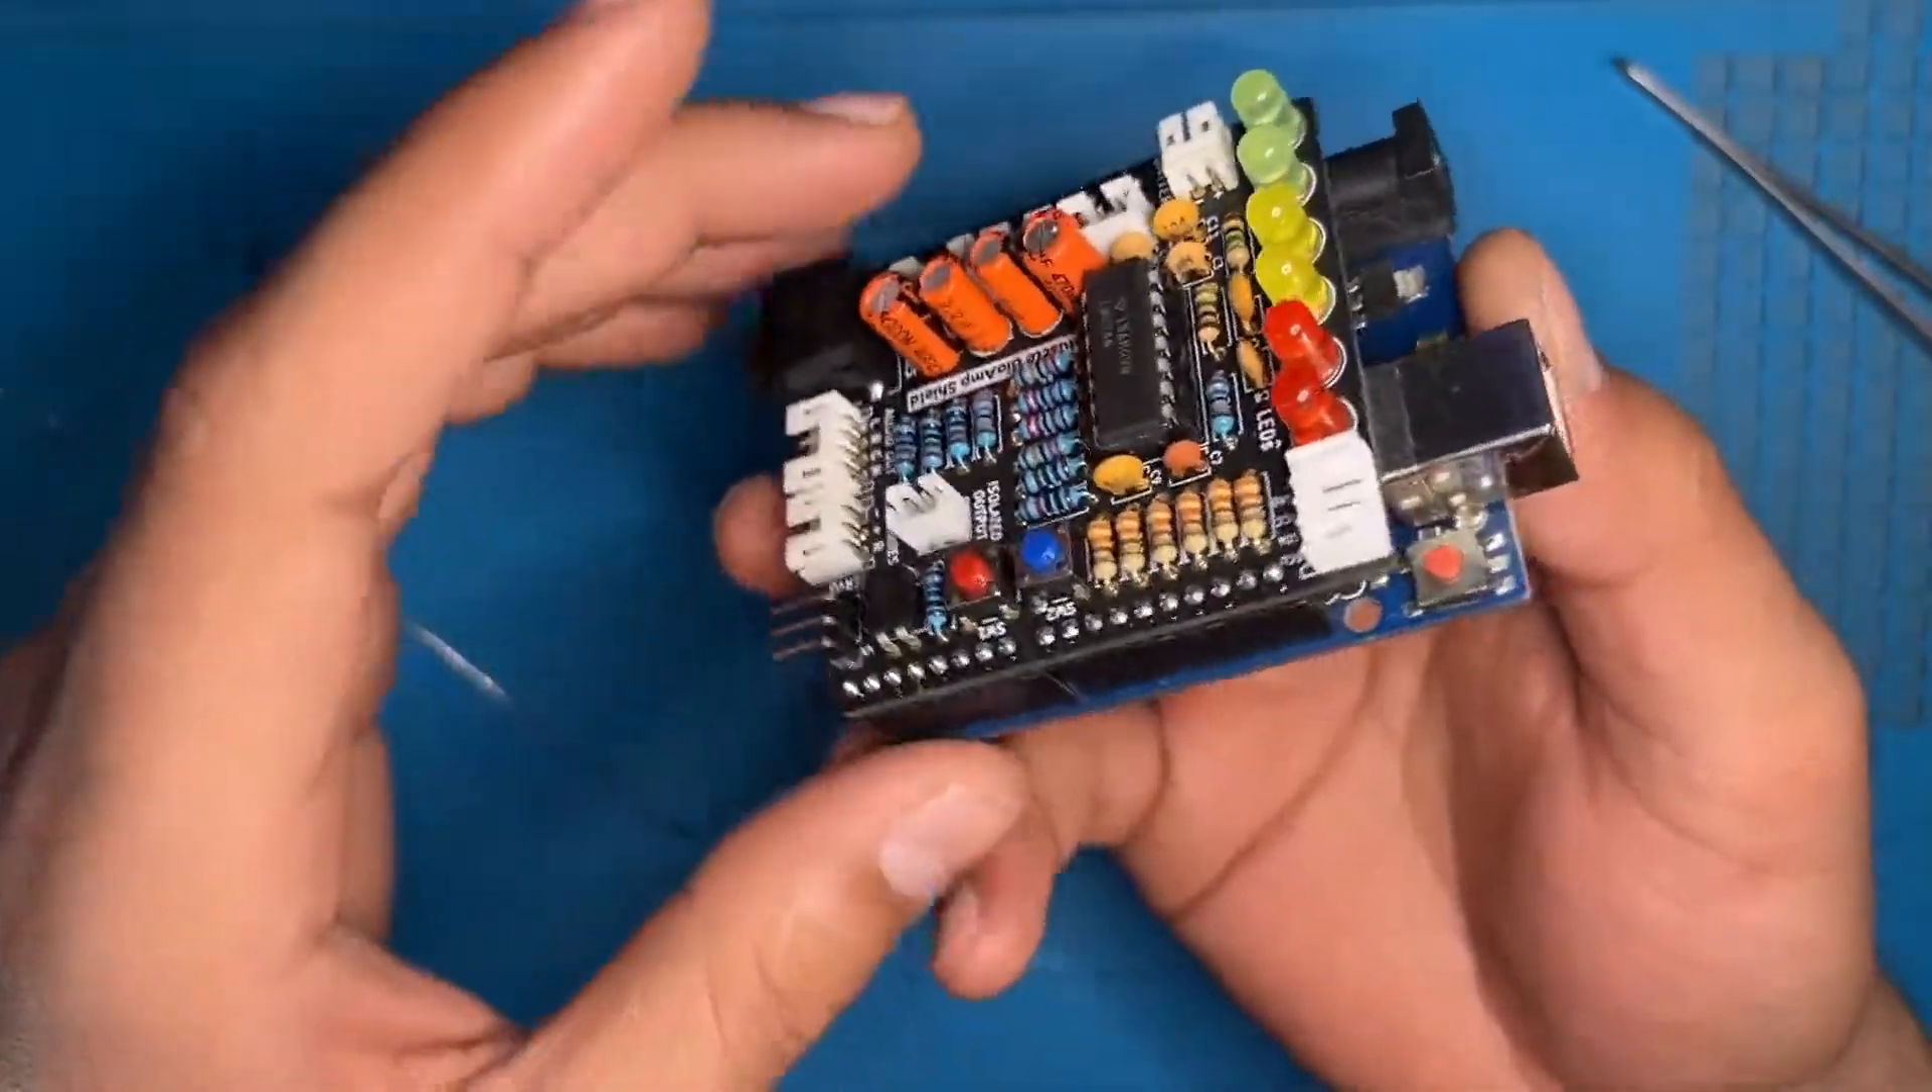Here we have assembled the shield like this.